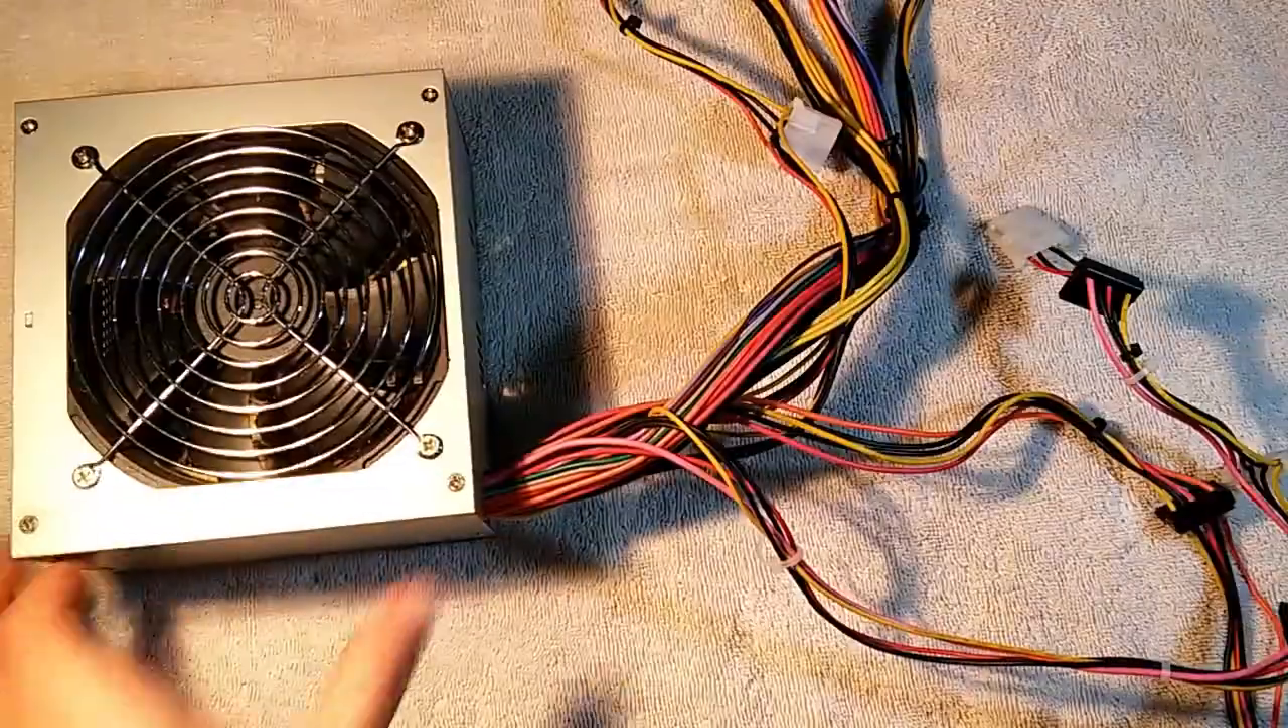We've got our power supply all put back together again.